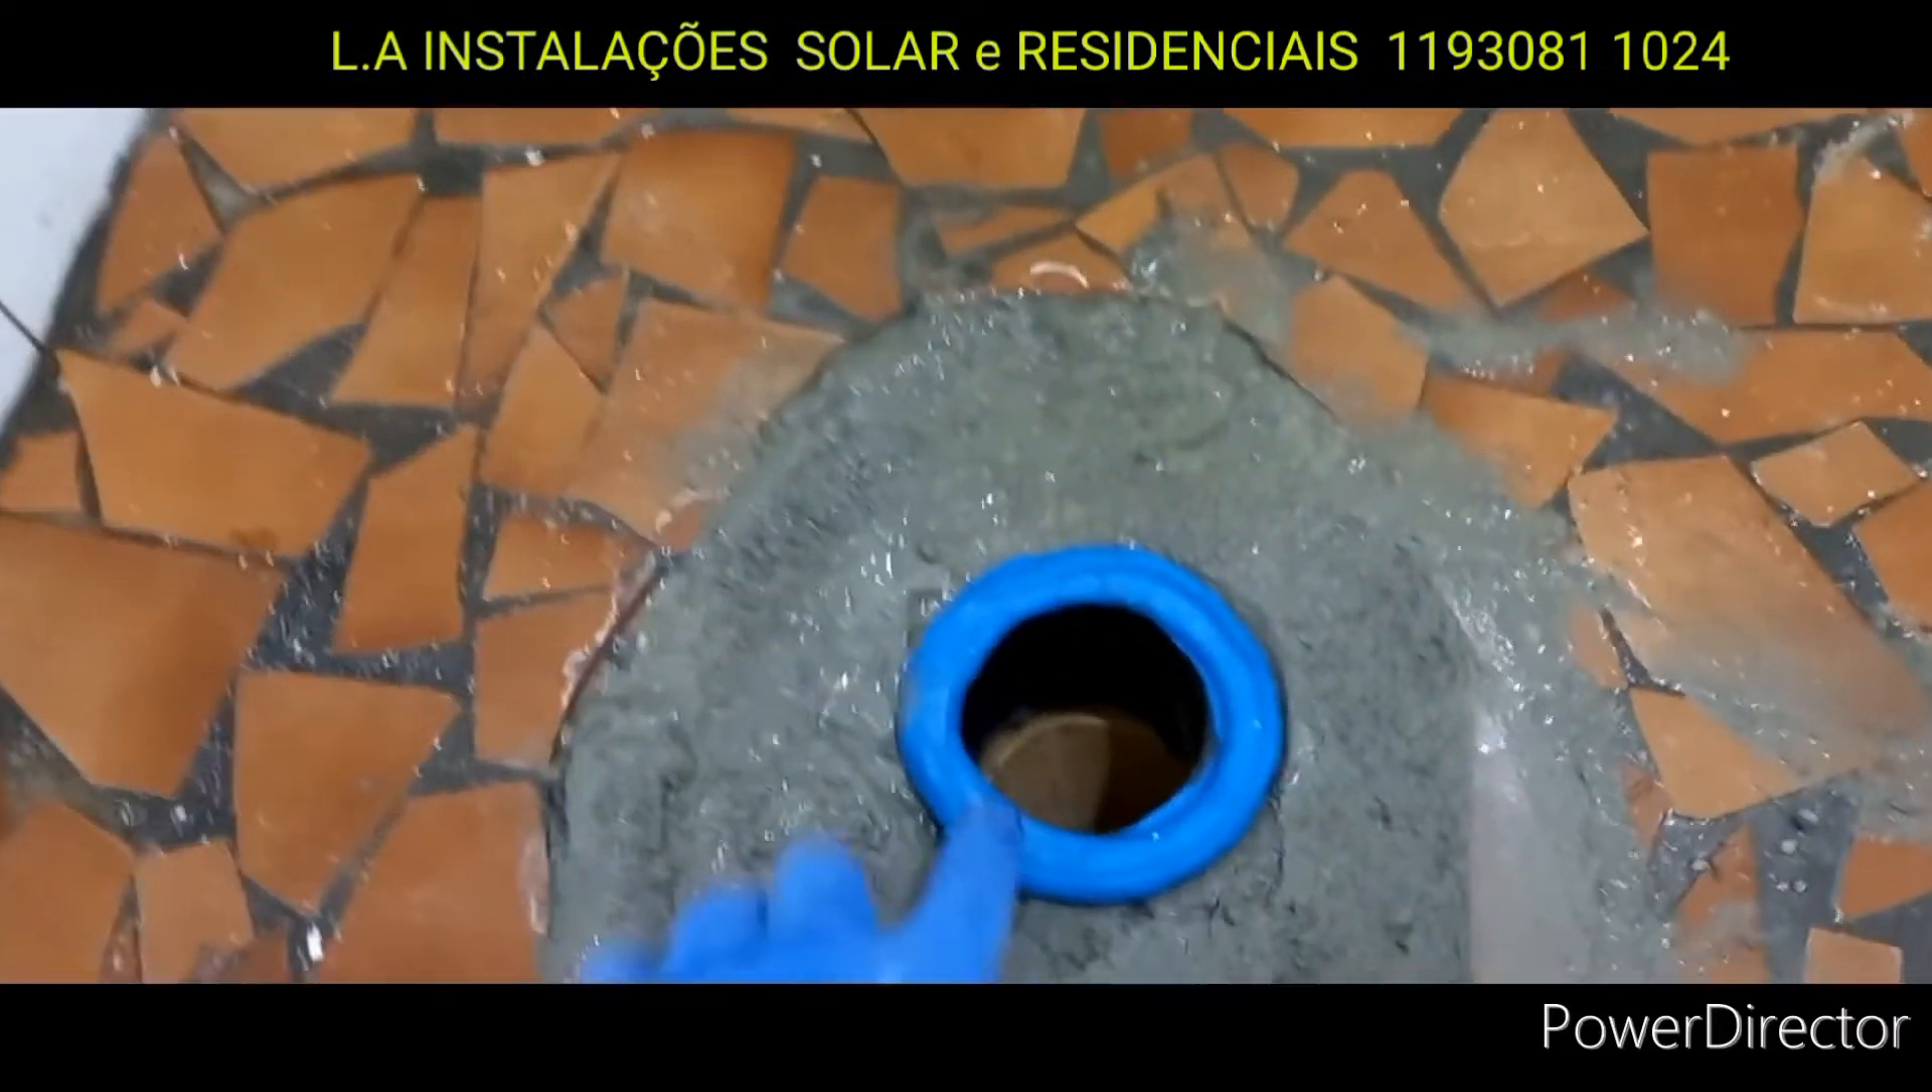Já coloquei aqui o acabamento, tá? Já encaixei aqui o acabamento.